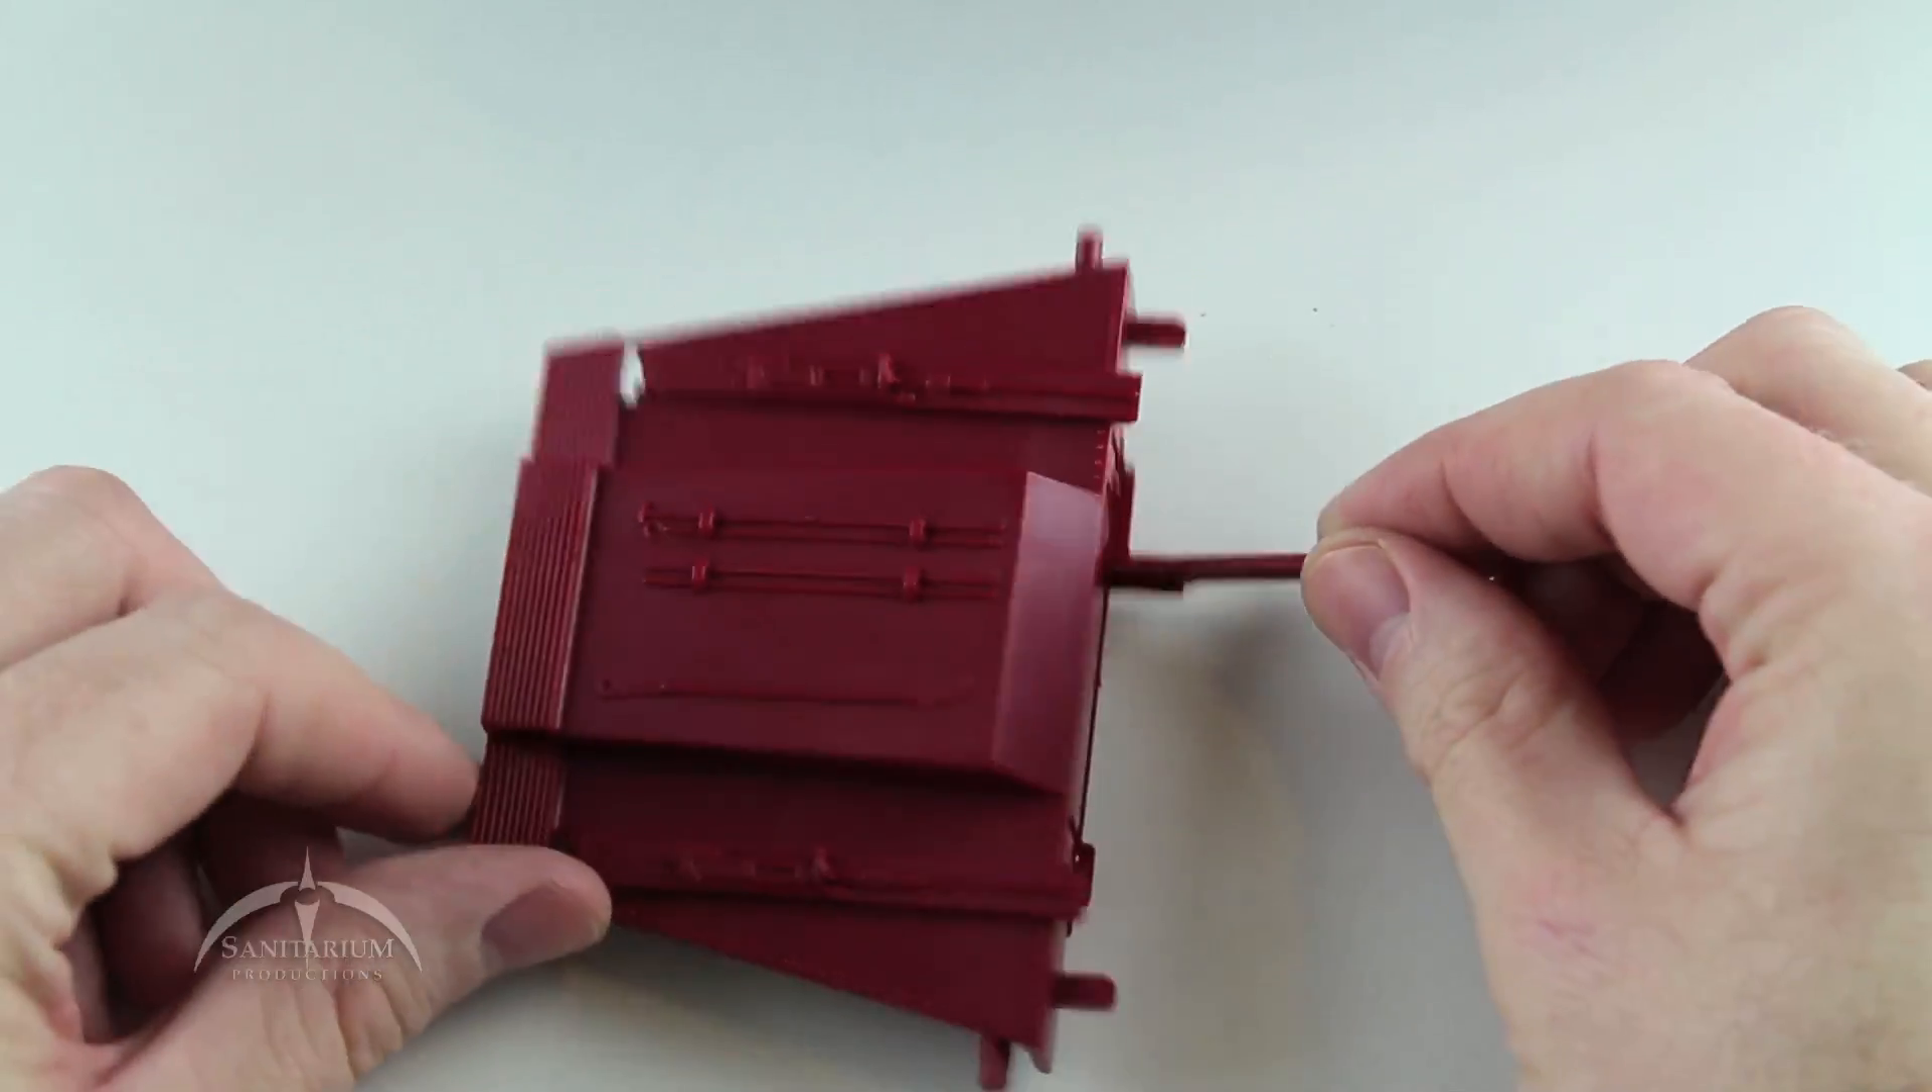There you have your missile box together.